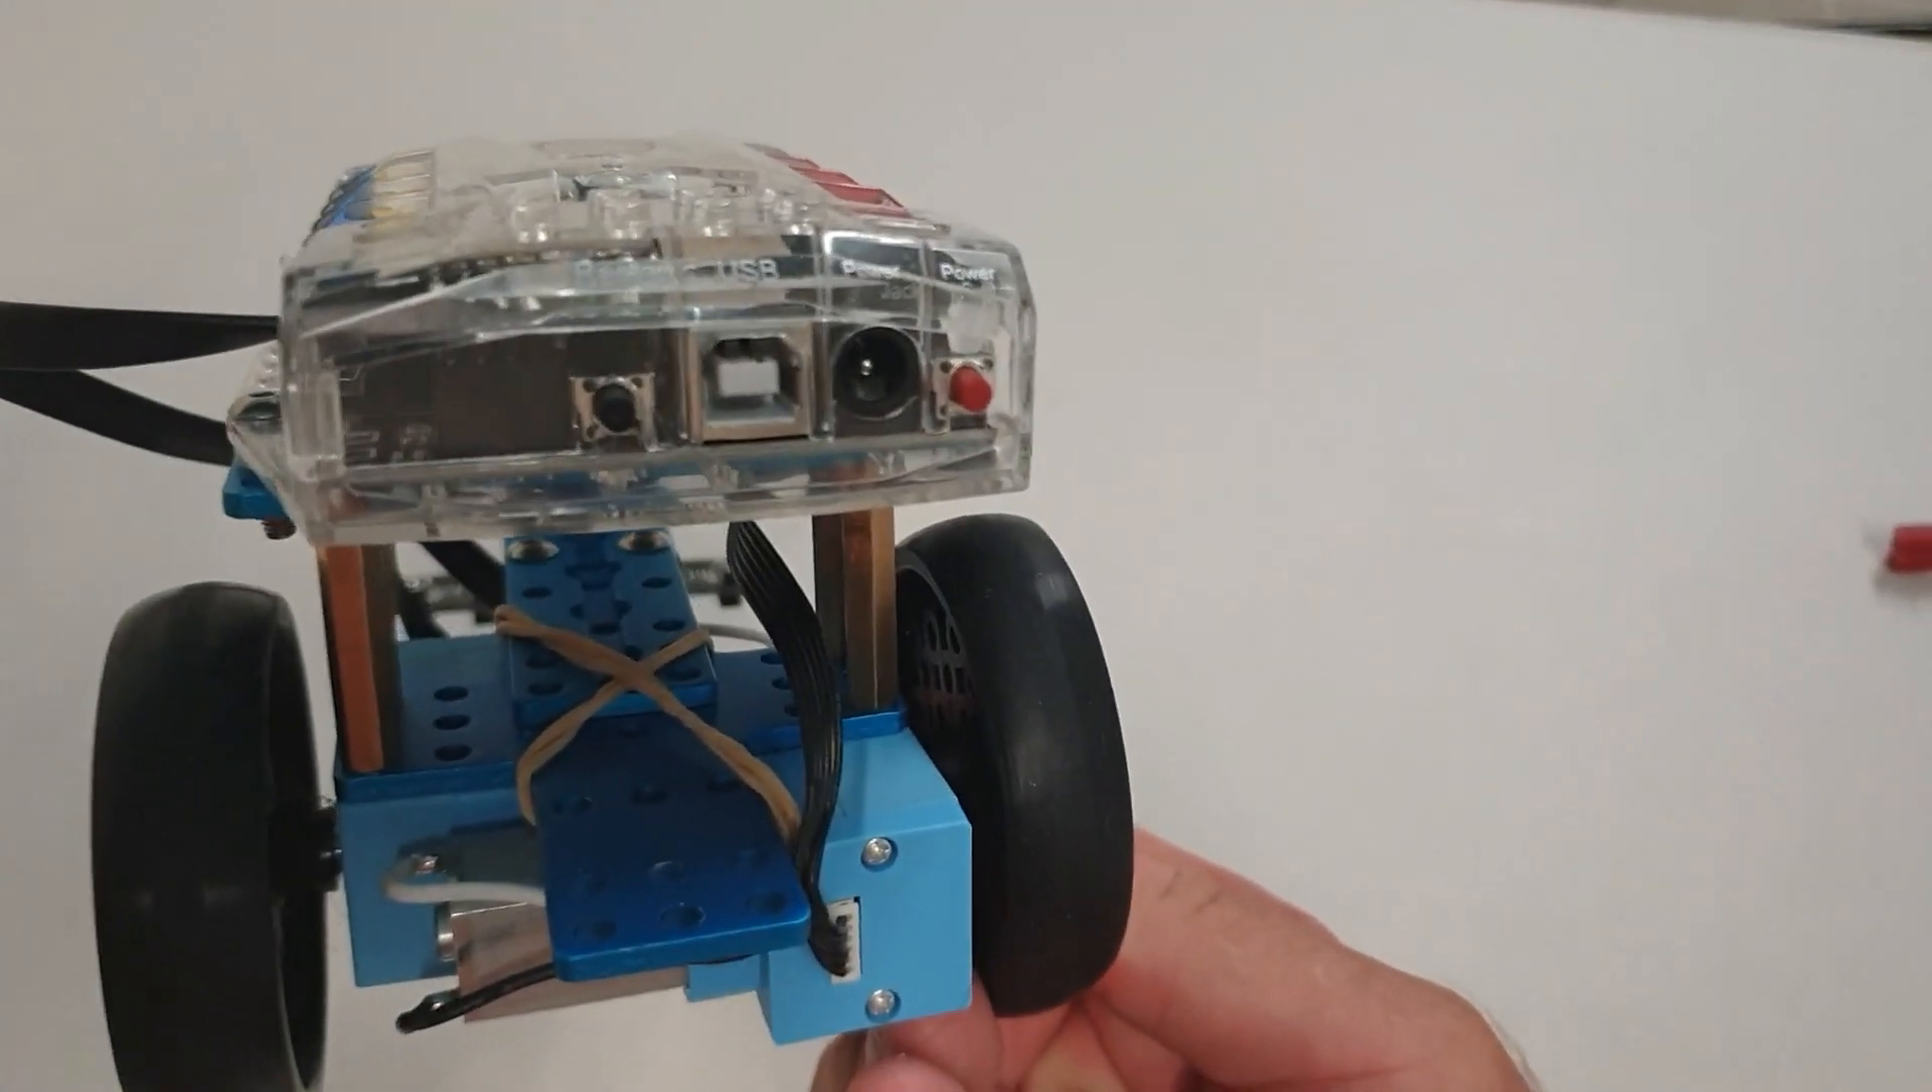I just put a couple of rubber bands there on a crisscross because I'm just going to lift those rubber bands up and shove my battery underneath them and the rubber bands are there just to hold my battery still.